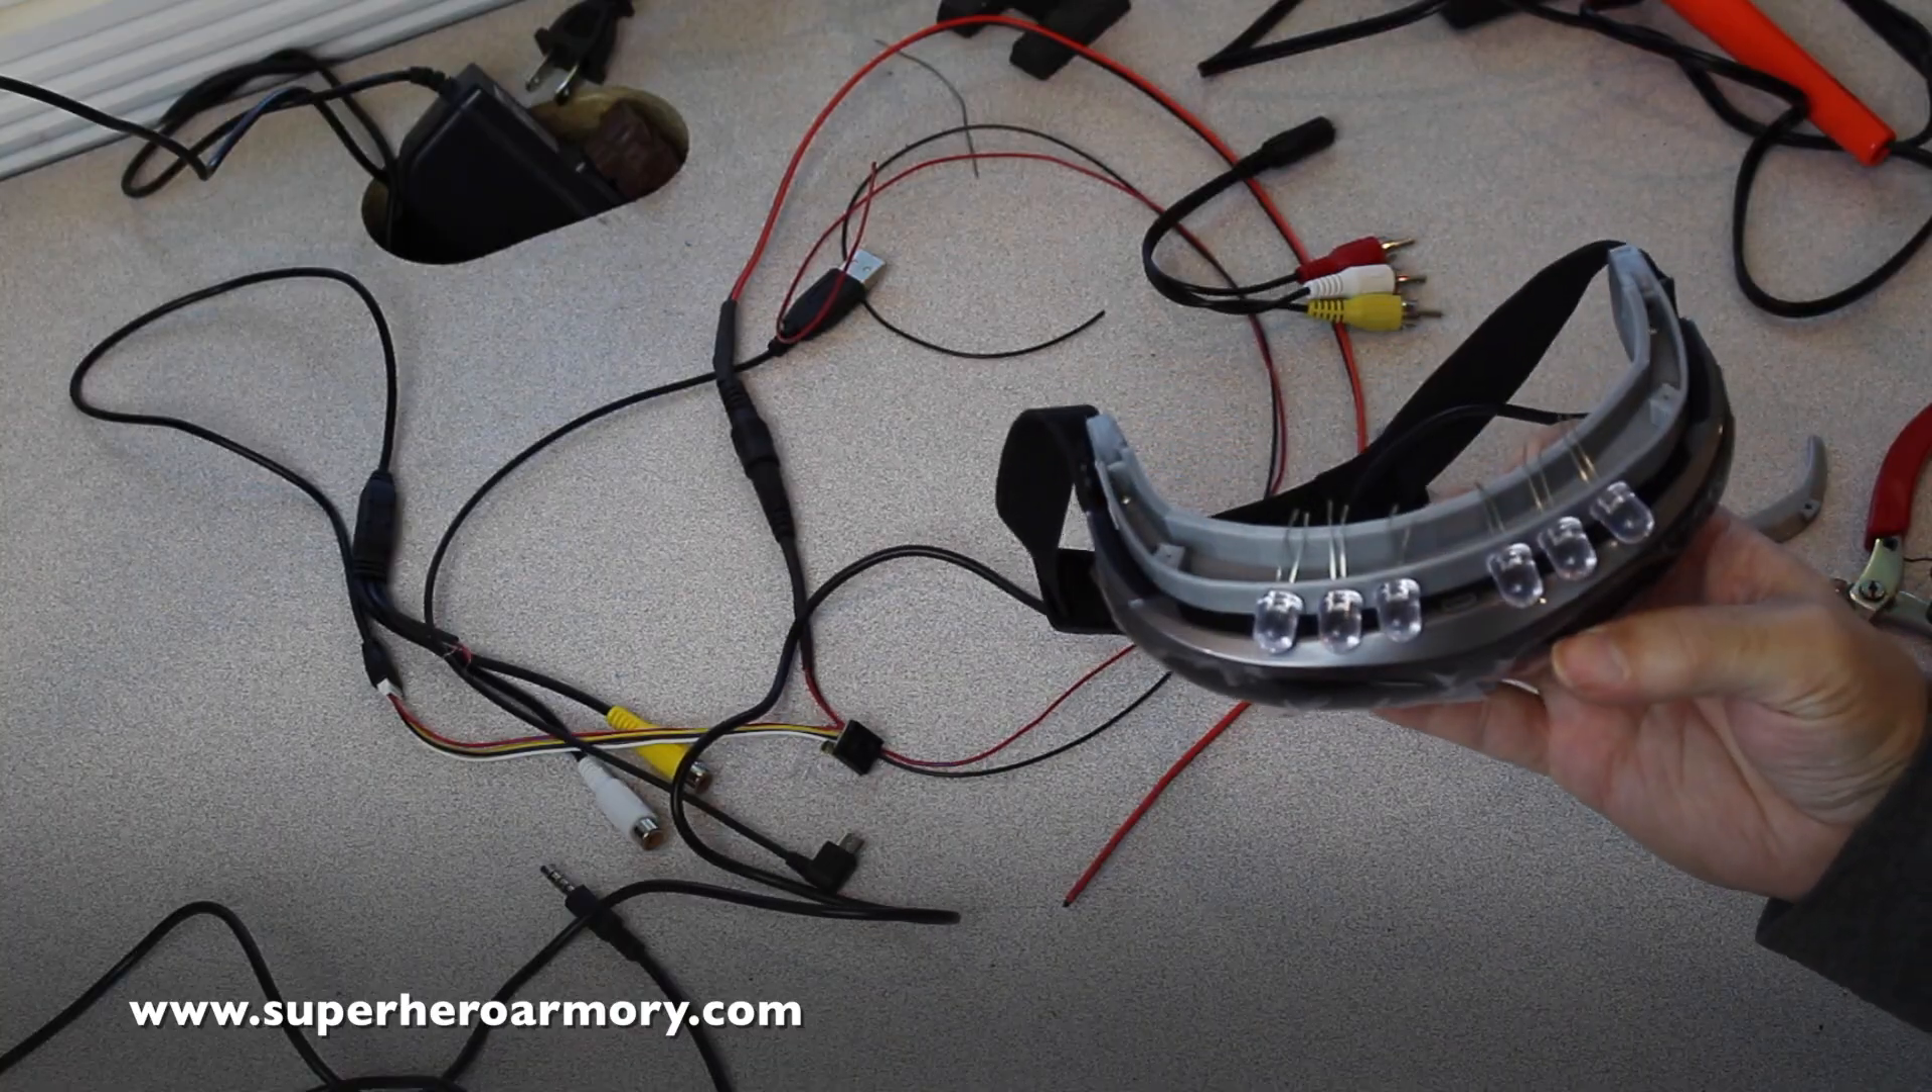This is what it looks like when the LEDs are all put into place.